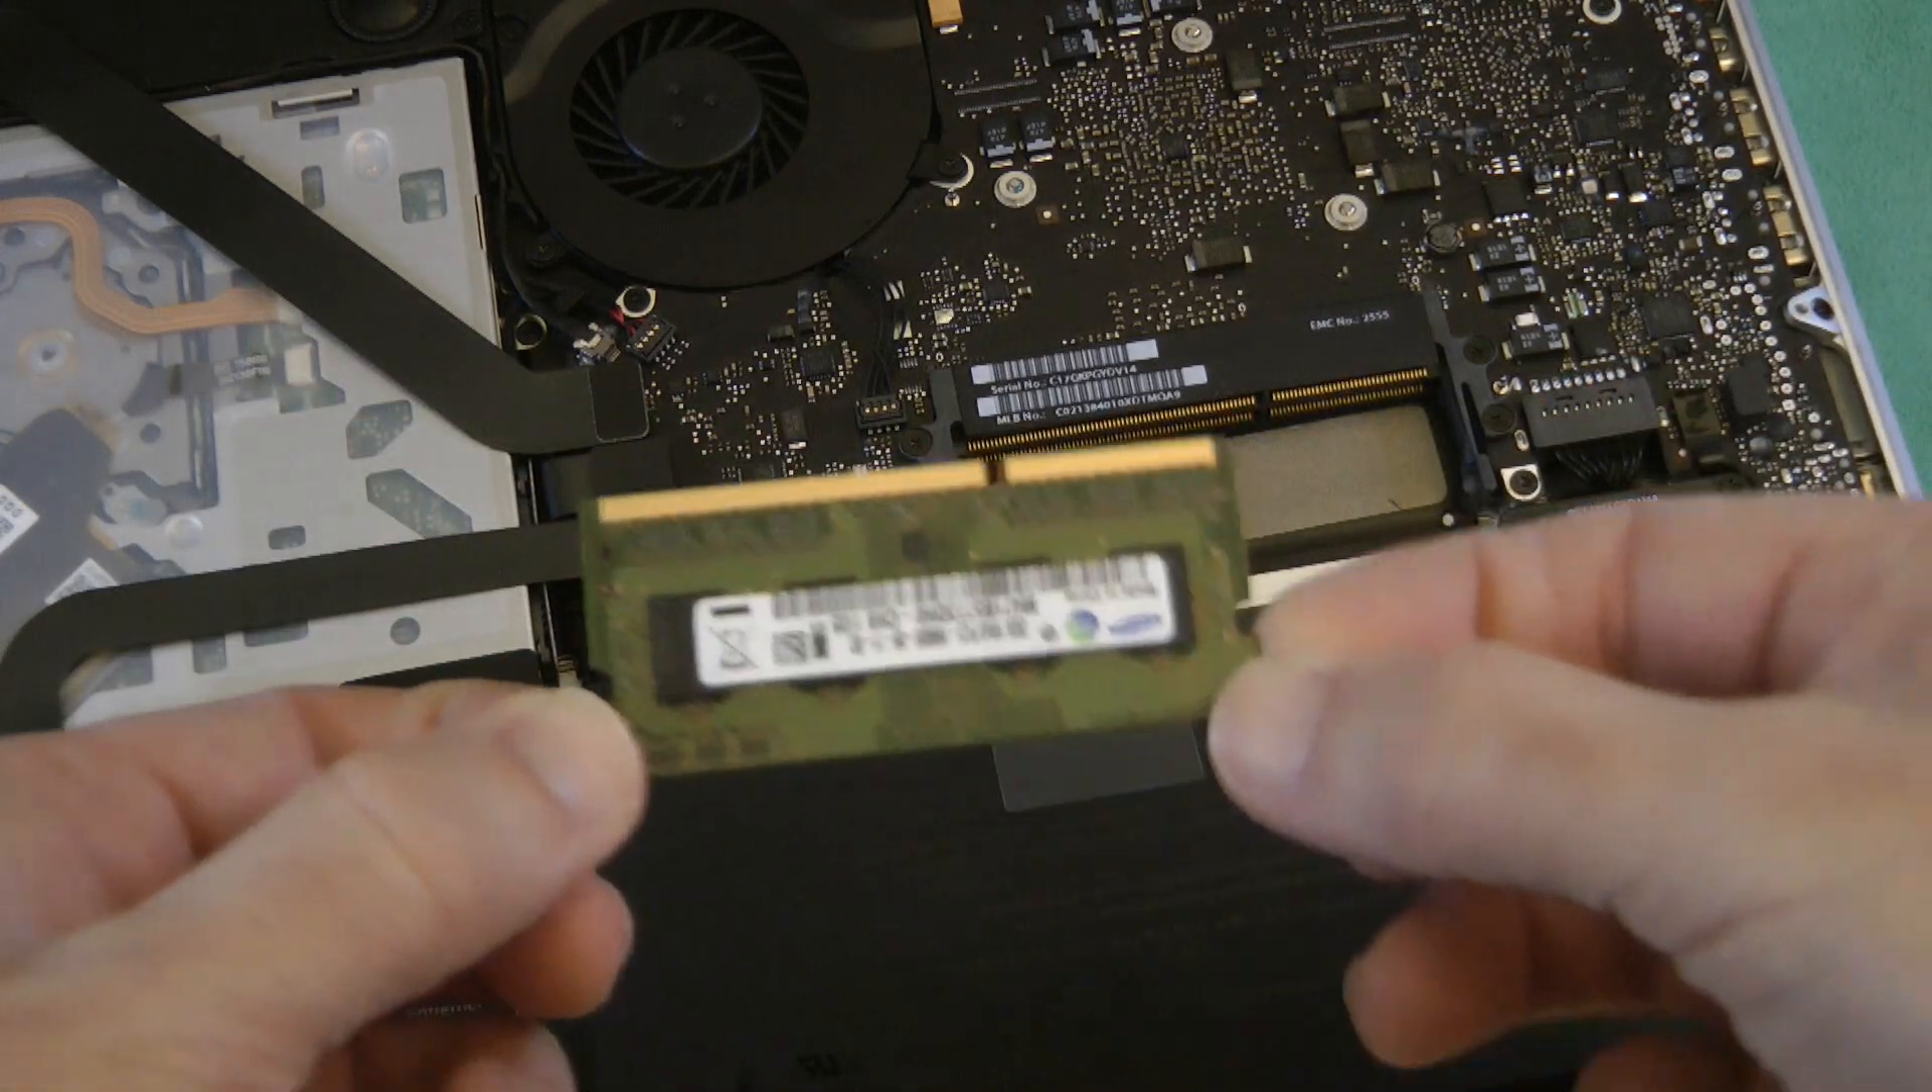So that's the old memory removed.